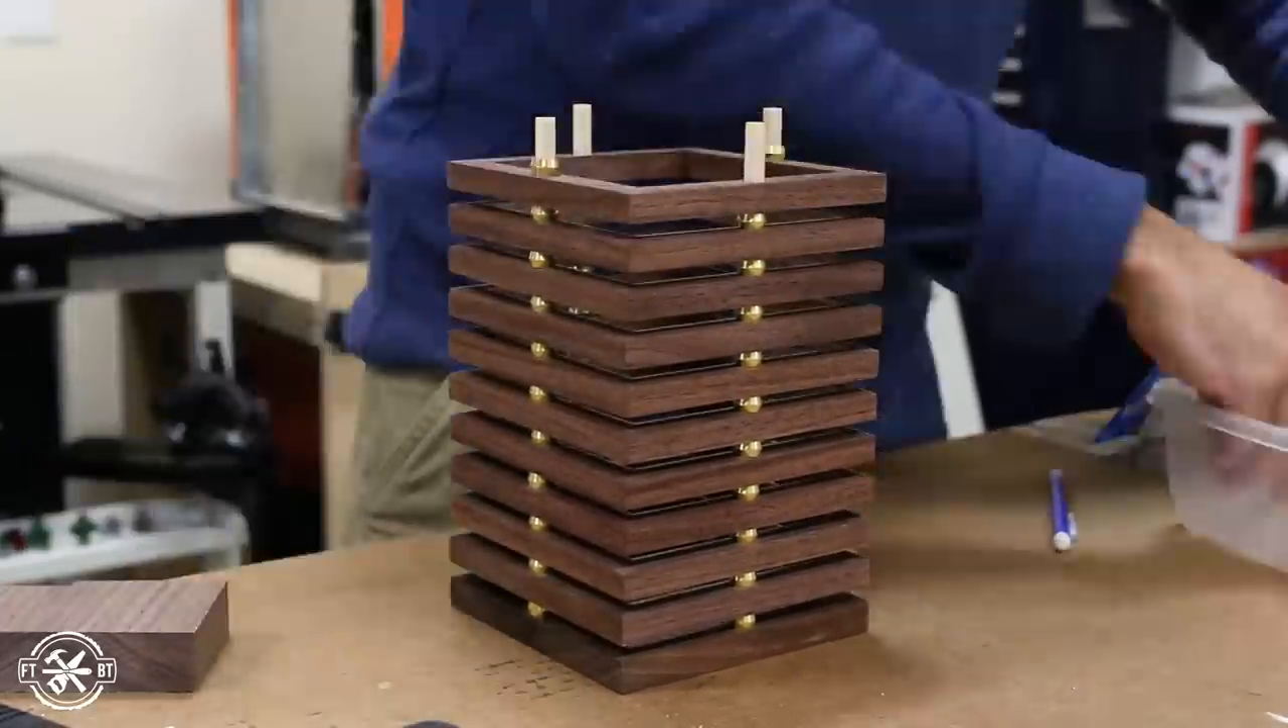I added frame after frame pushing them down together with the brass sleeves in between each one.